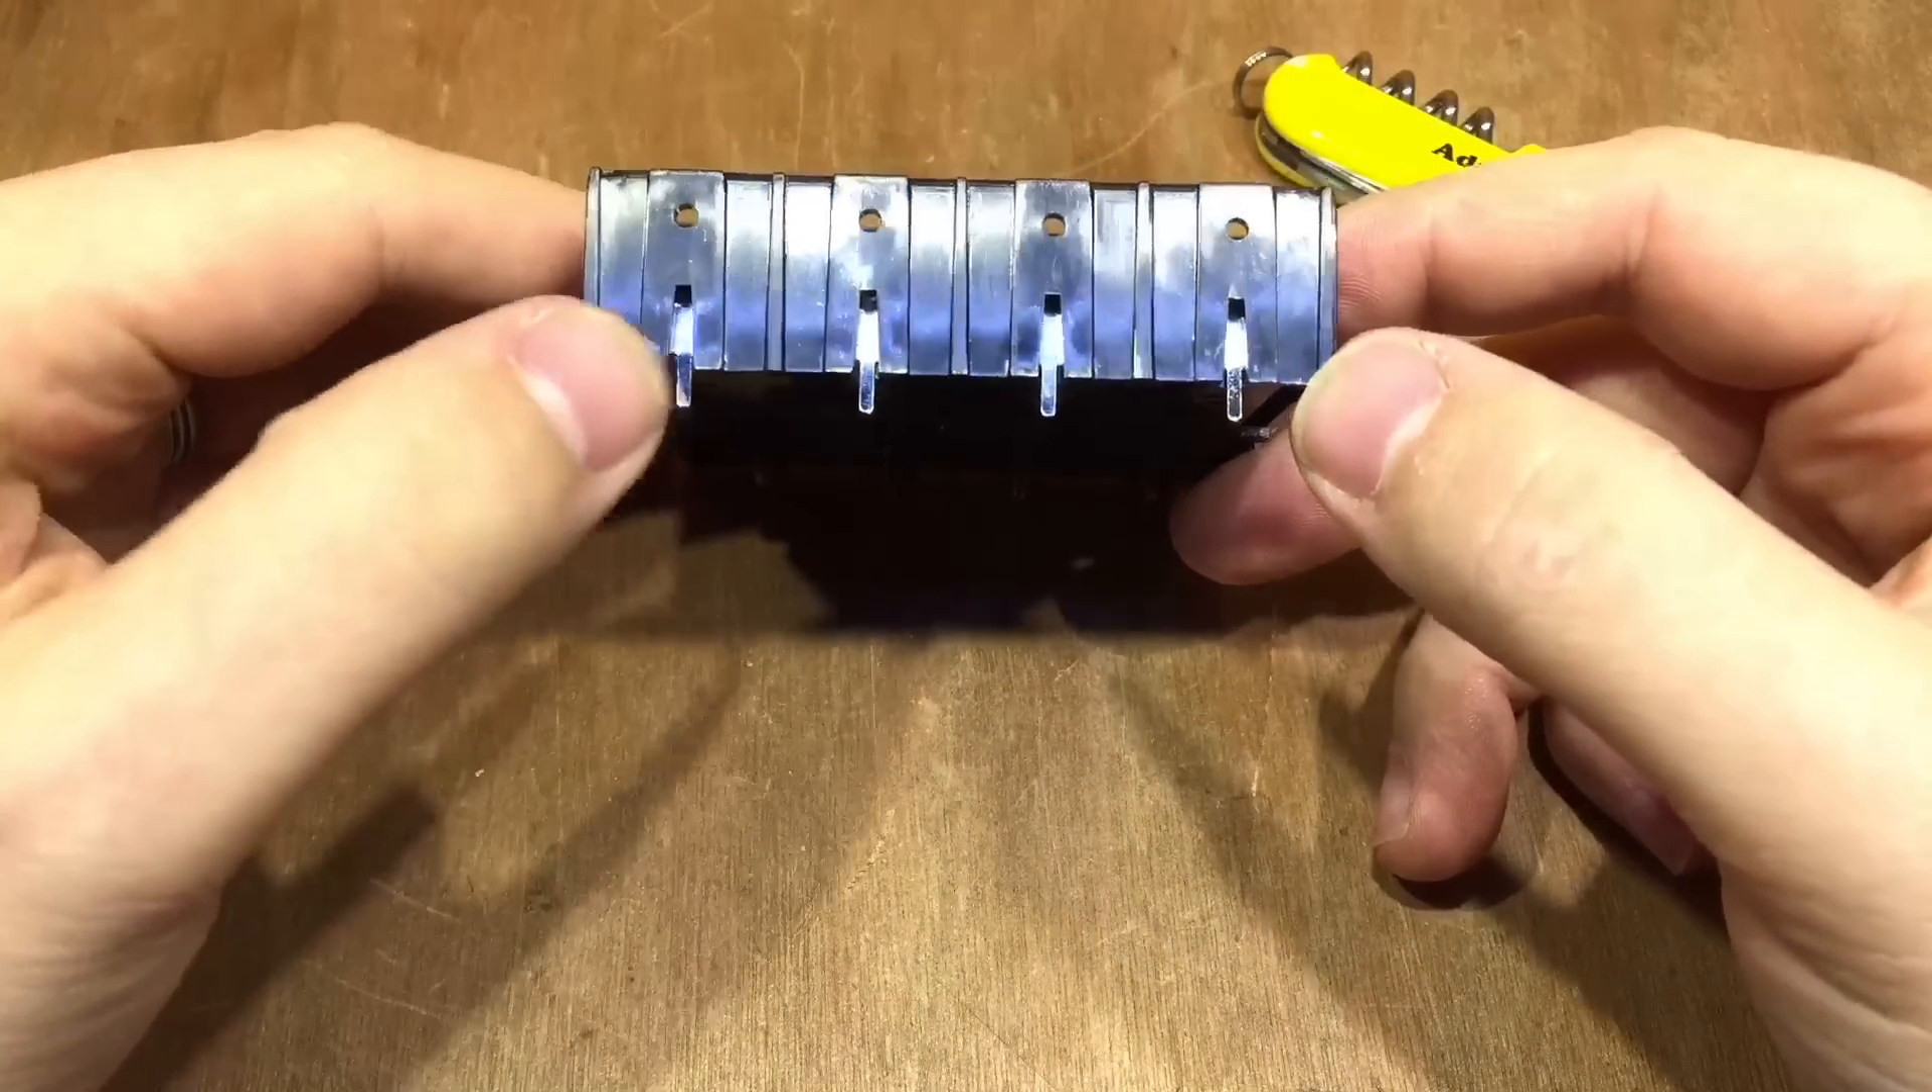Those pins are protruding below the edge and when i mount this onto a piece of board that's going to be a problem.